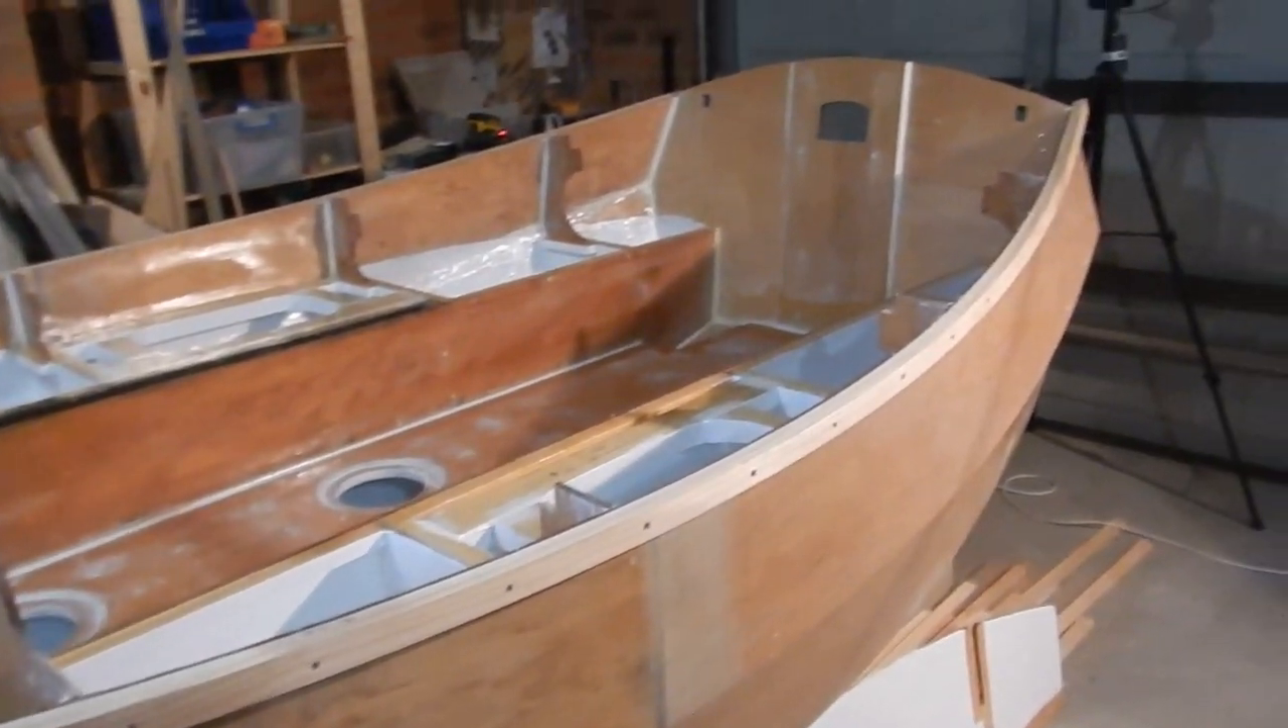I've finished screwing on the gunnels on either side.